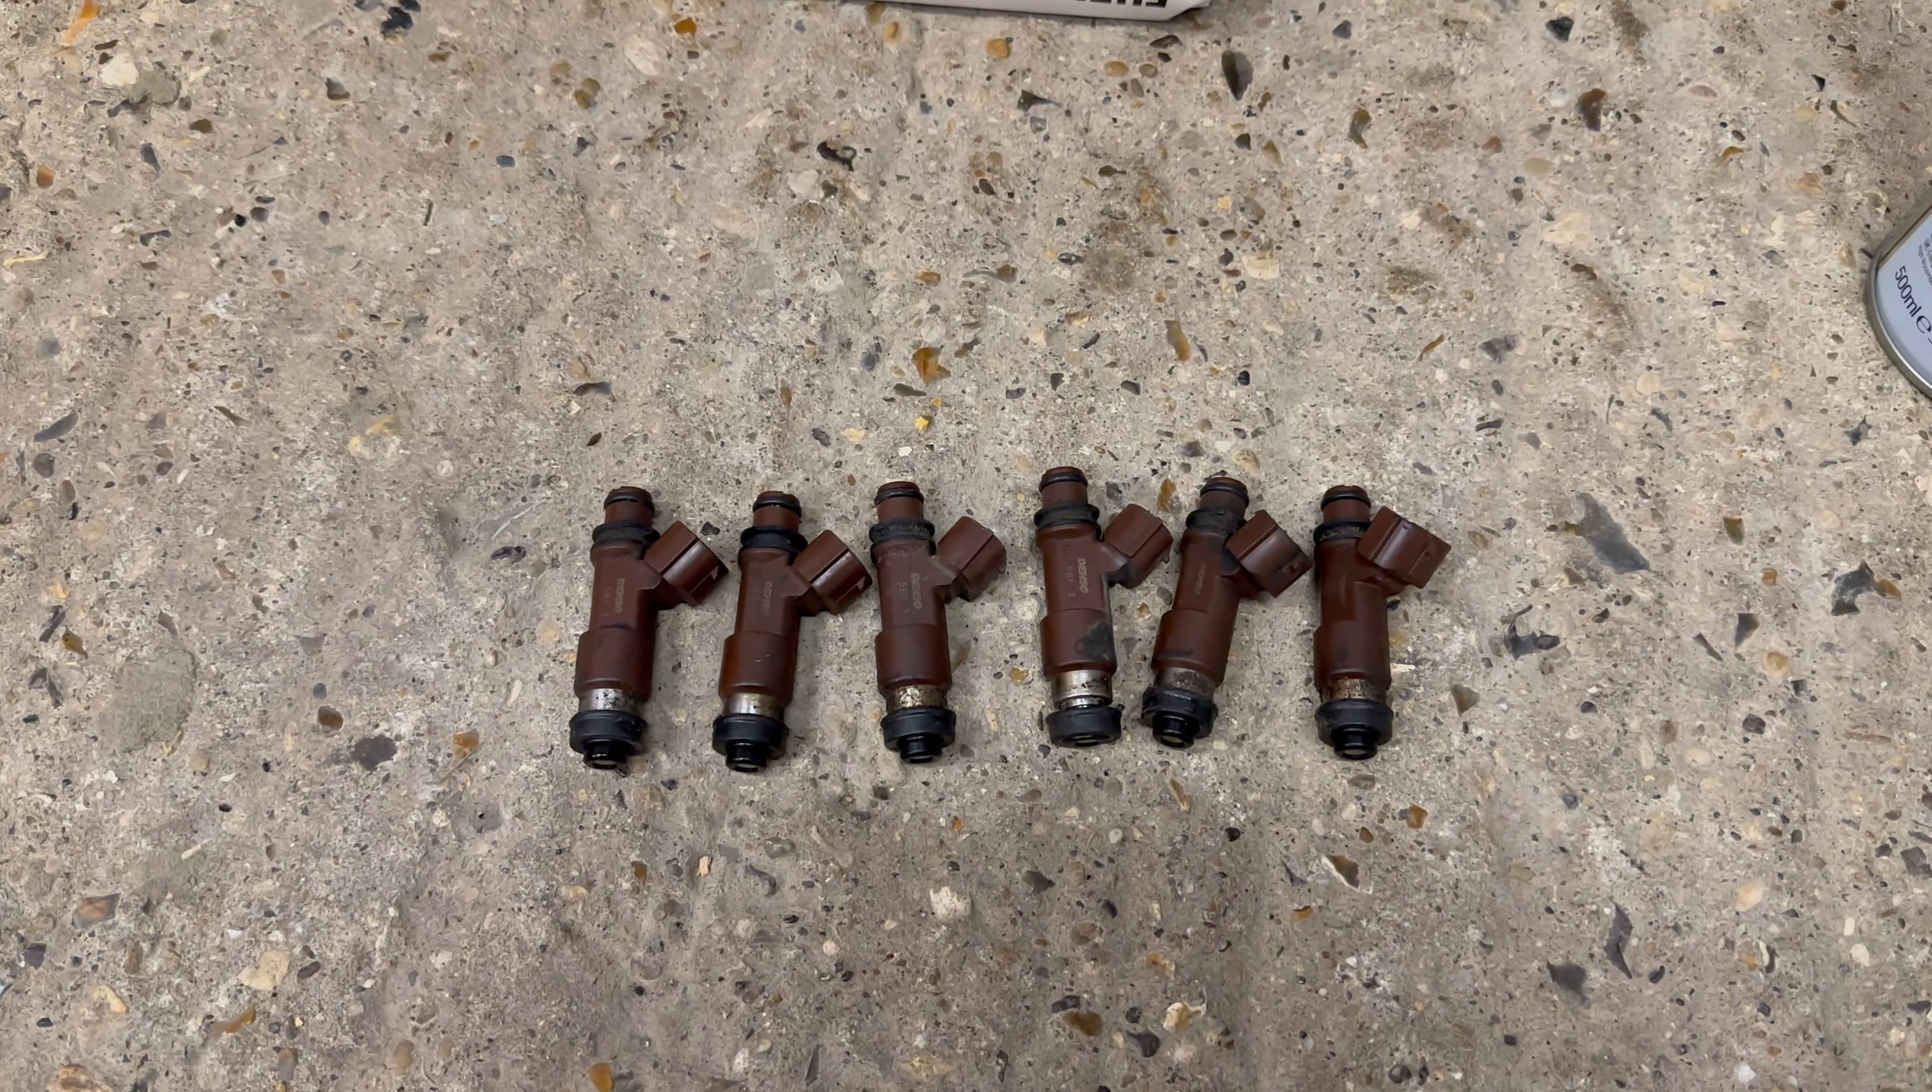Okay so I already have all six injectors removed from the engine as part of the last video that we did on this engine and the first thing we need to do is remove the little filters.